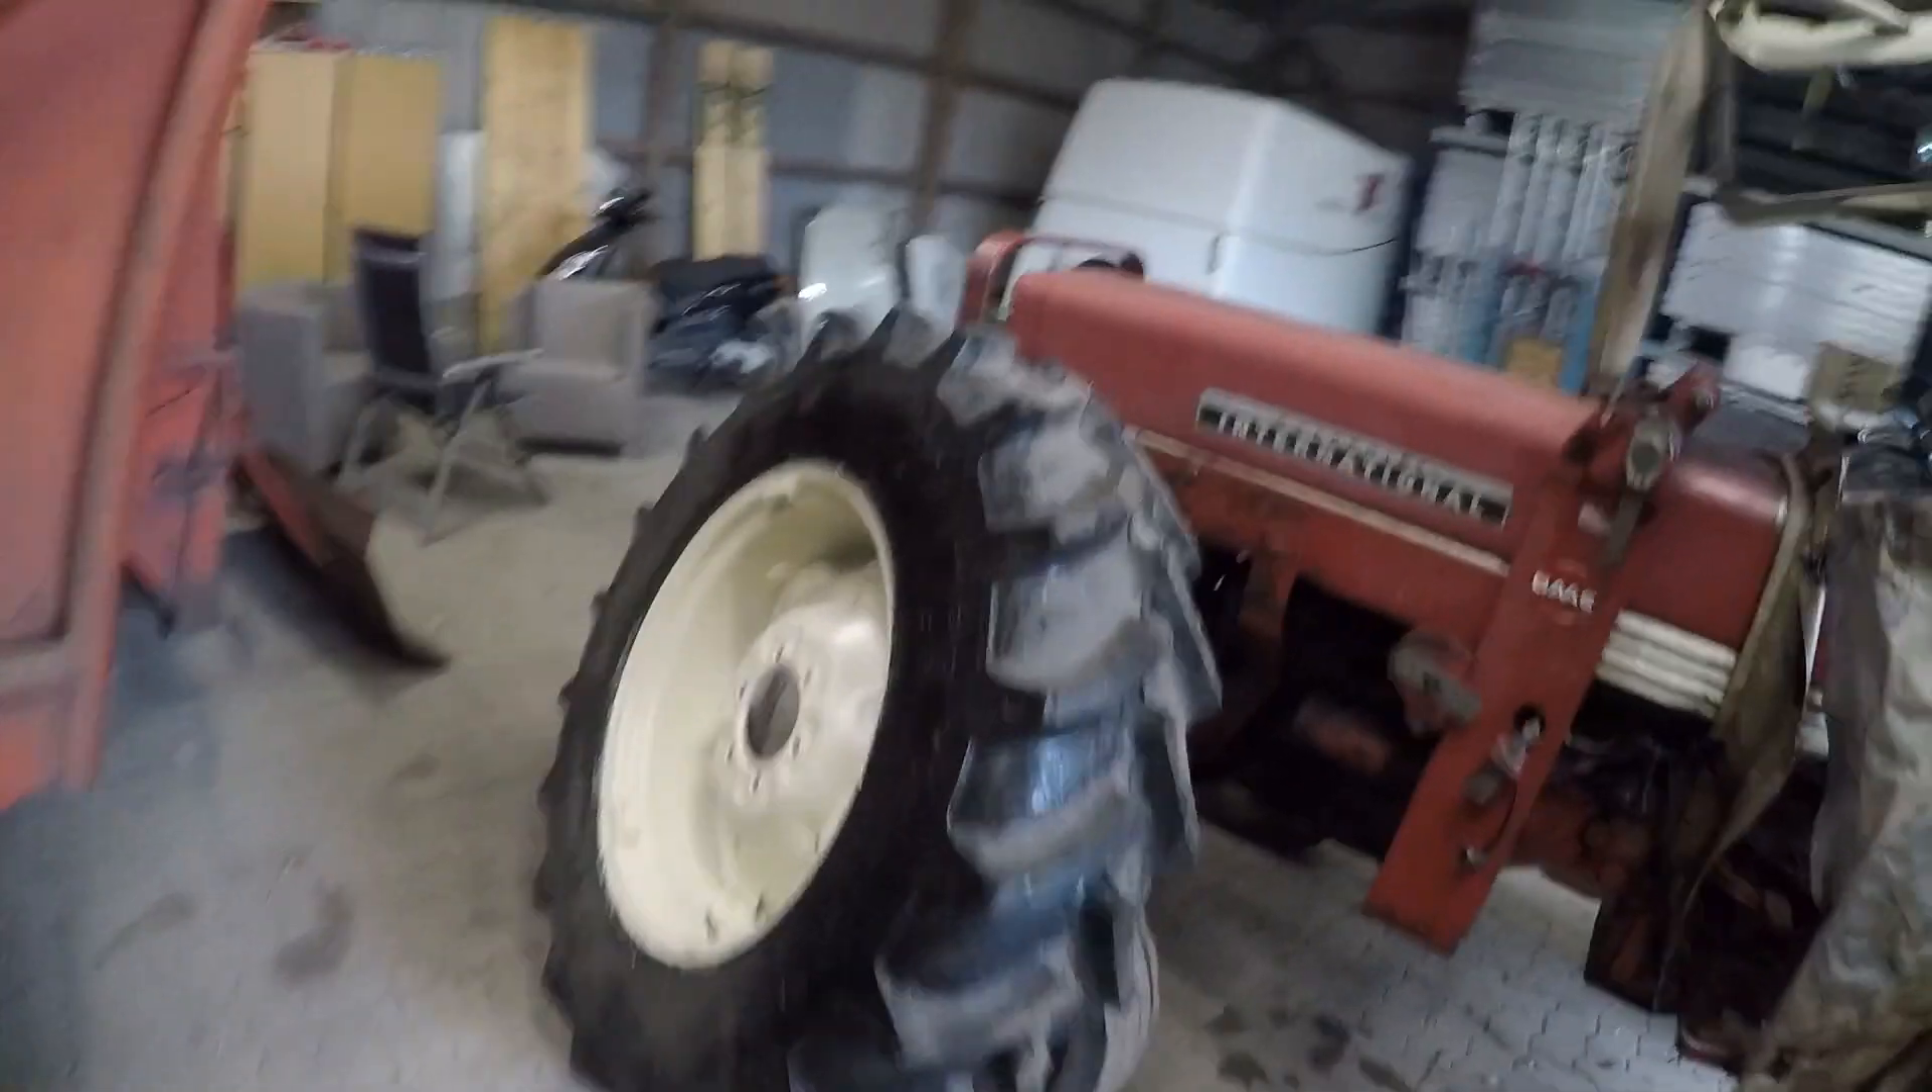Und ja, die Reifen sind jetzt drauf.